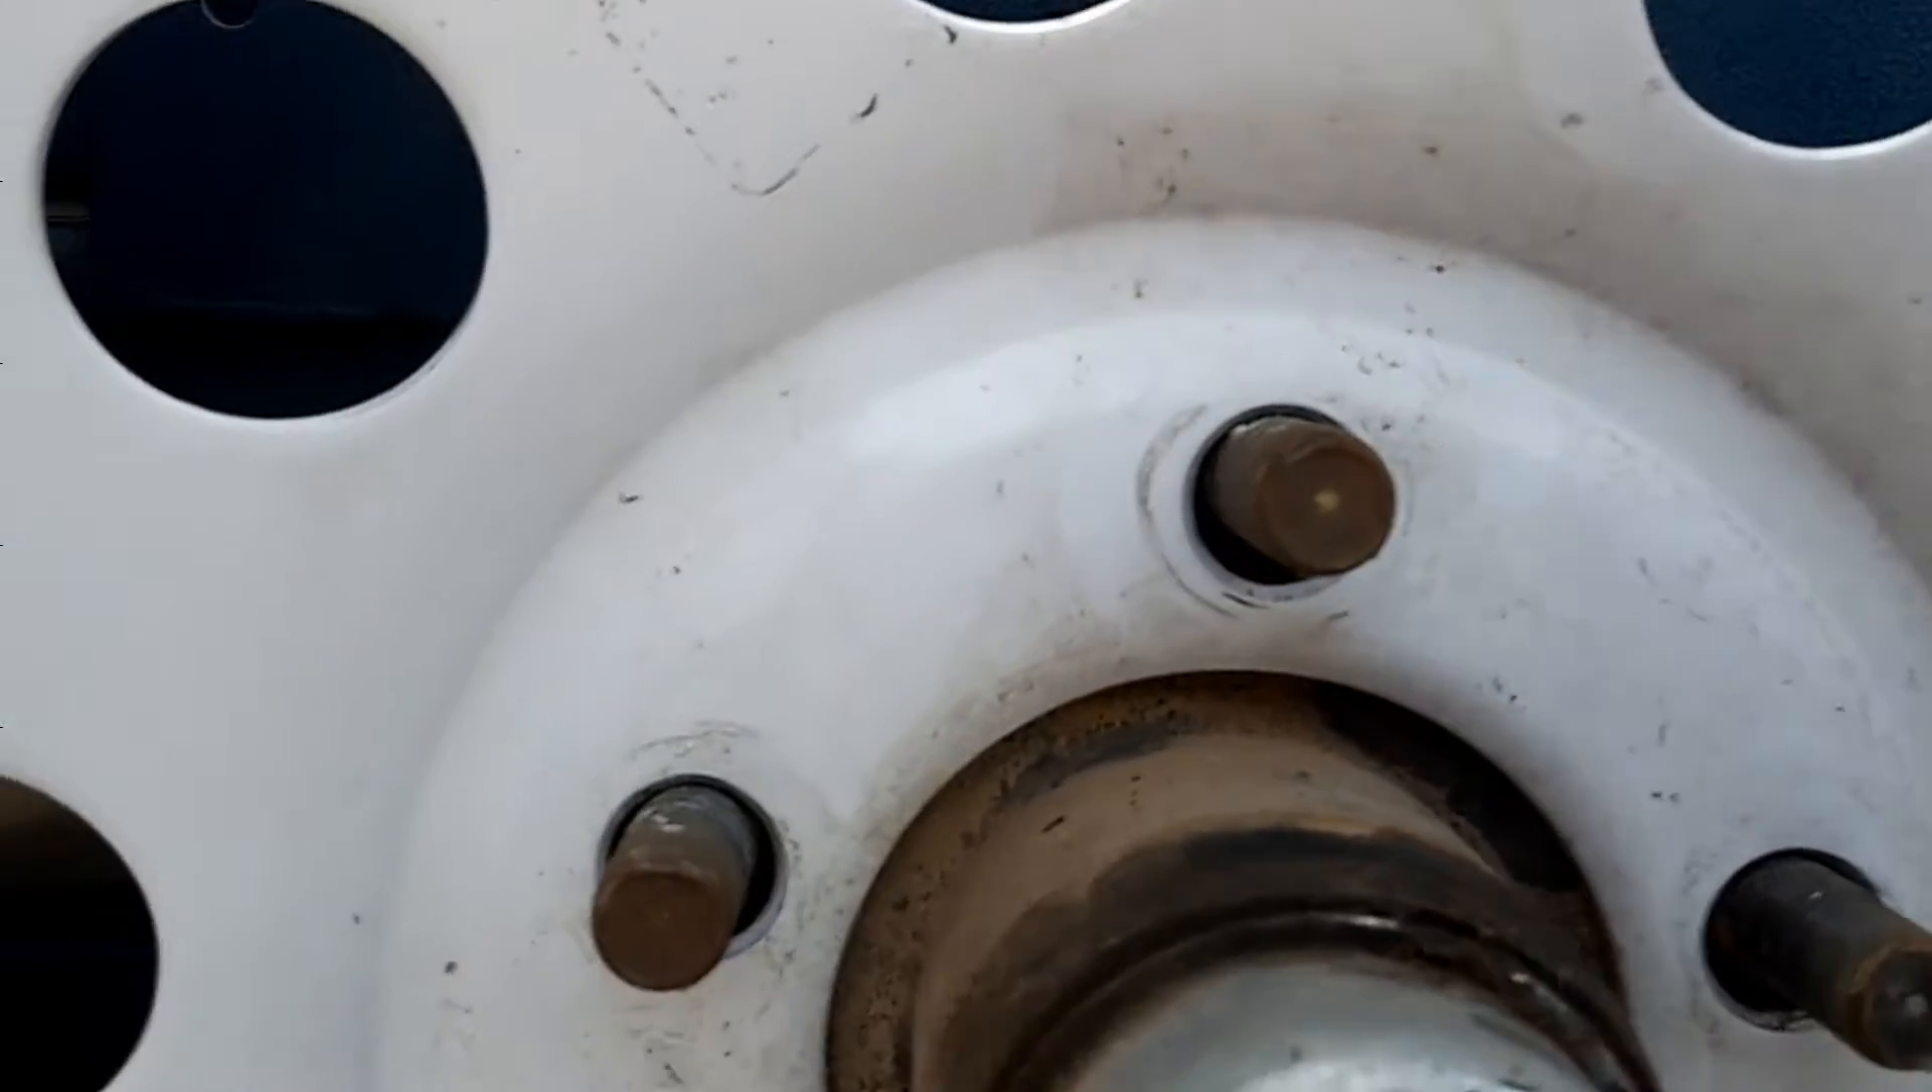Now if you look at this real close, you can see that that stud has more space underneath than it does on top, because it's actually resting on top.